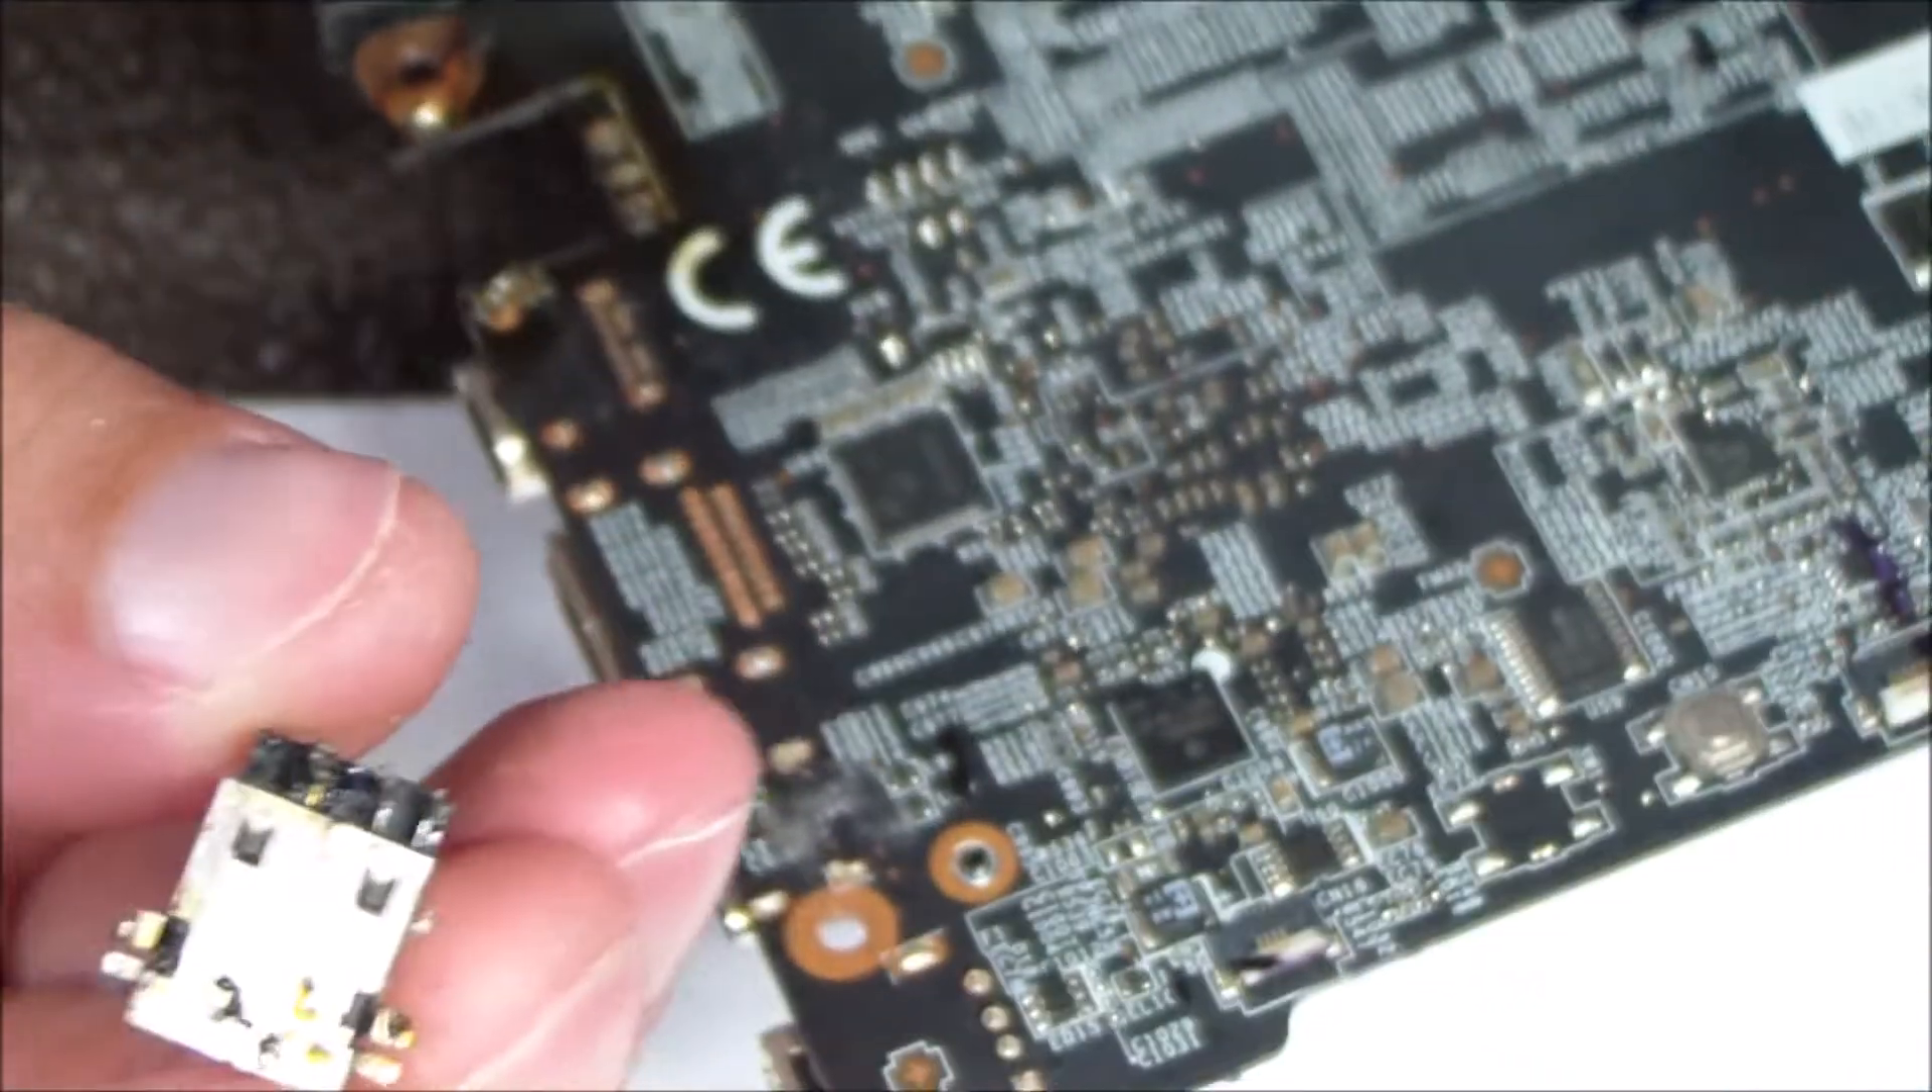You can see that the jack has been removed.